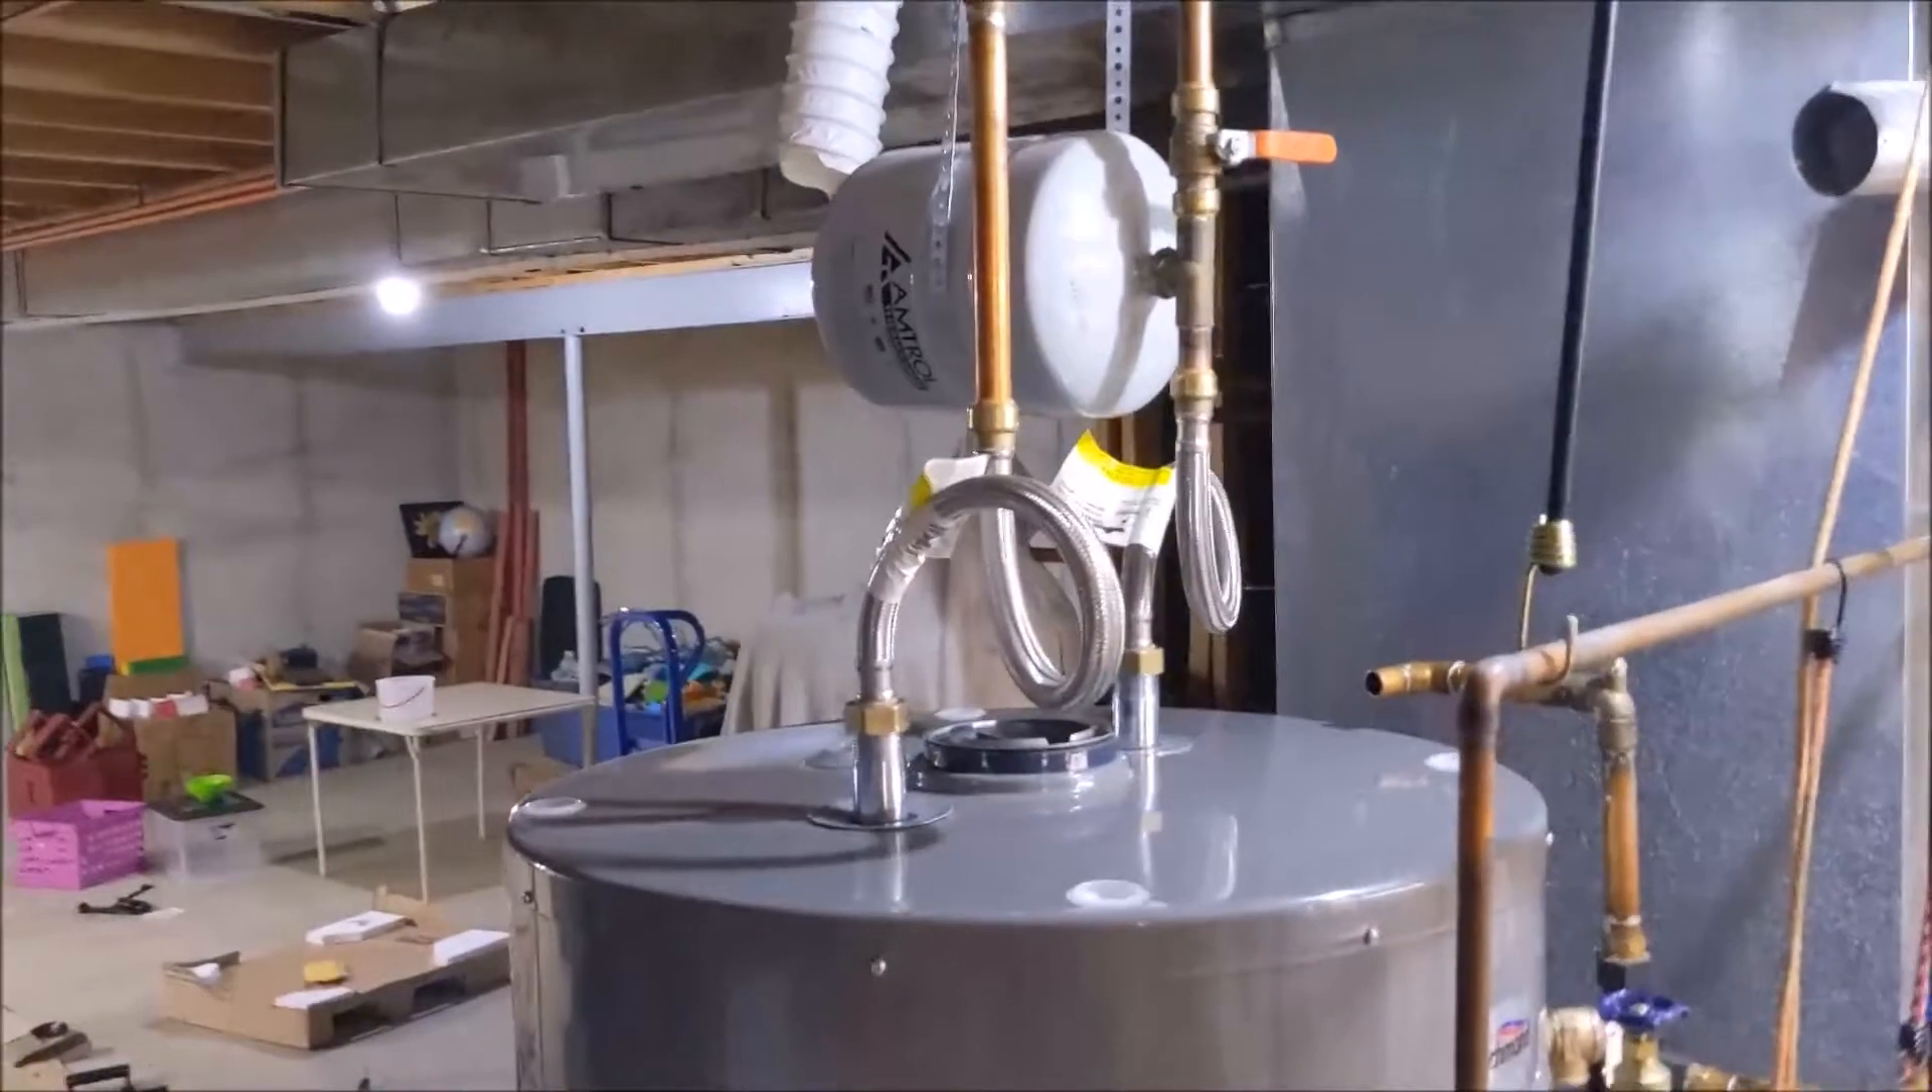Well, after much ado, I finally got the water lines connected. You can see those 24-inch shark bites.